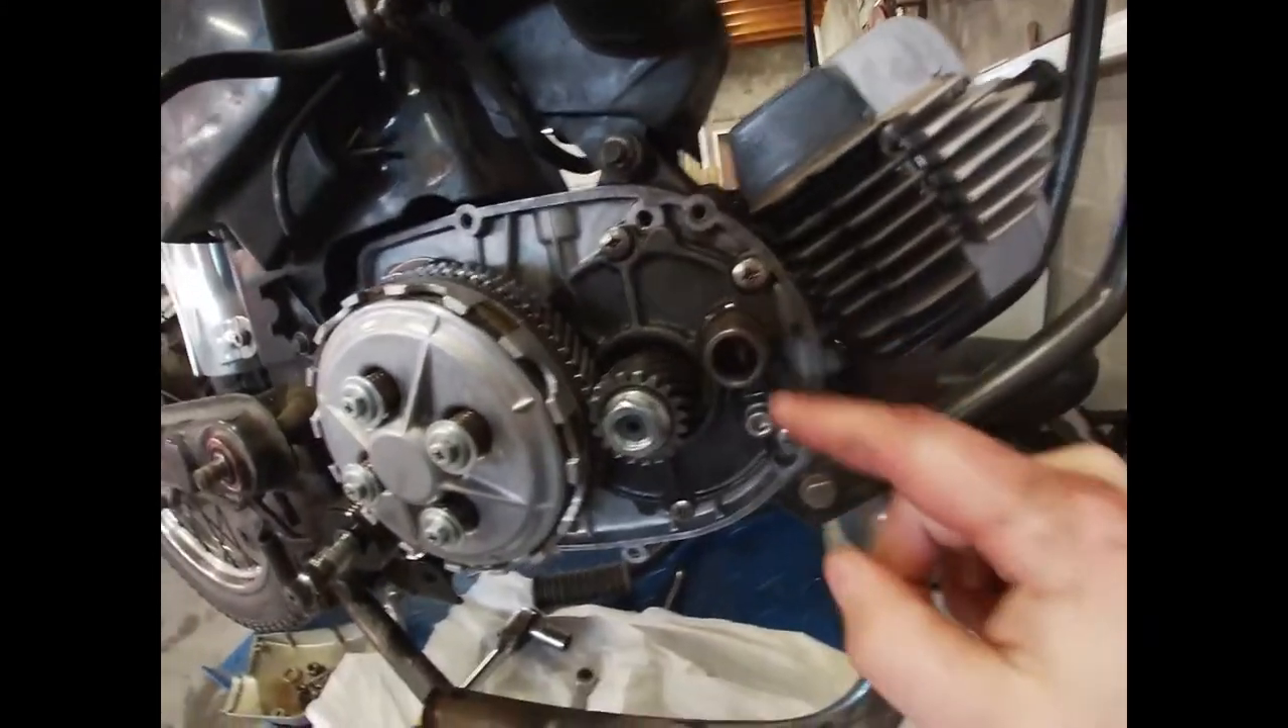As you can see the case is off we got the clutch right here with its friction disks.